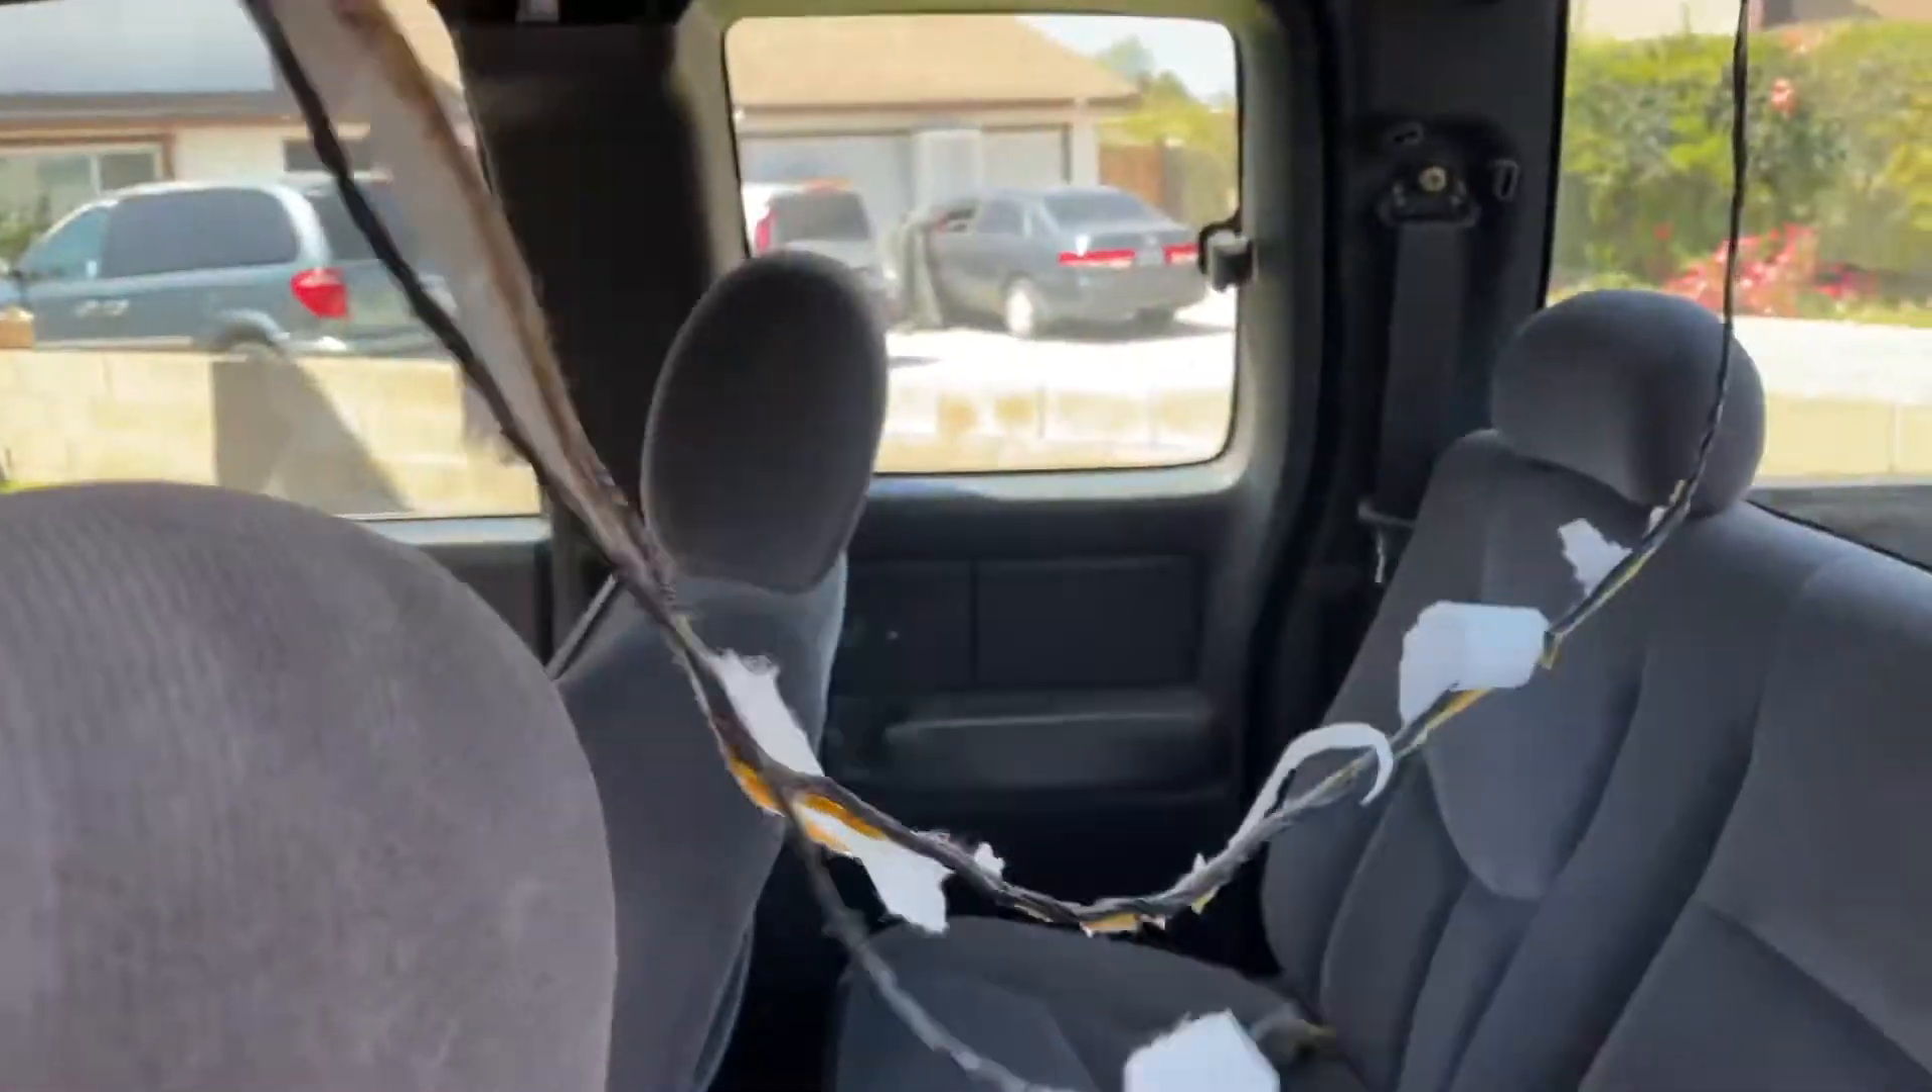Got the wires here that we still need to put up.